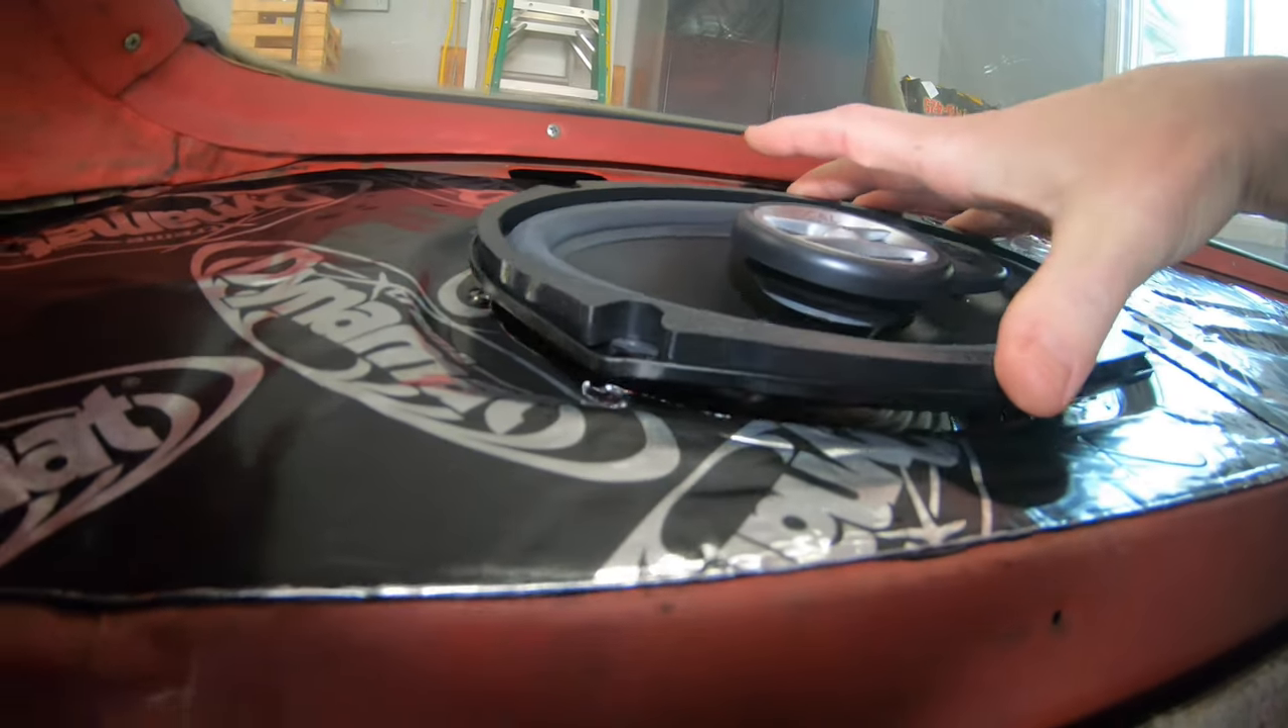You can see the body of the speaker doesn't even clear the holes it's sitting a good probably half inch up.